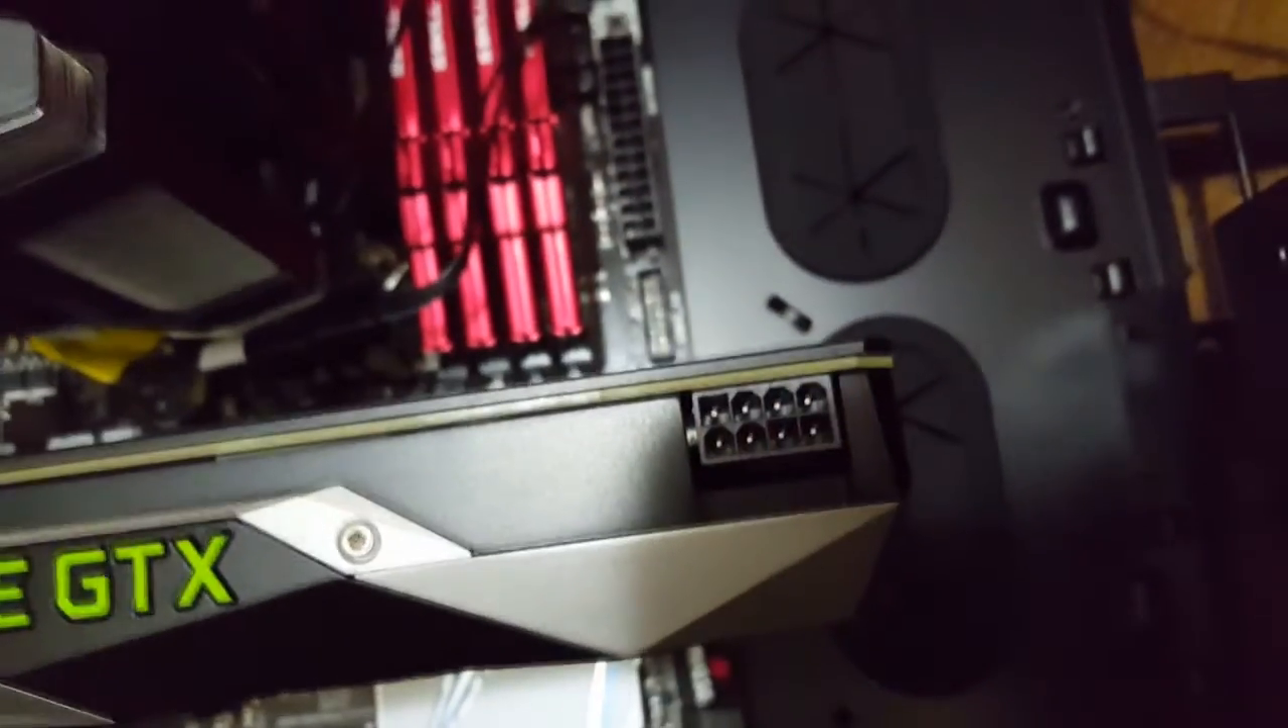The only thing I have left to do at this point is to hook up power.